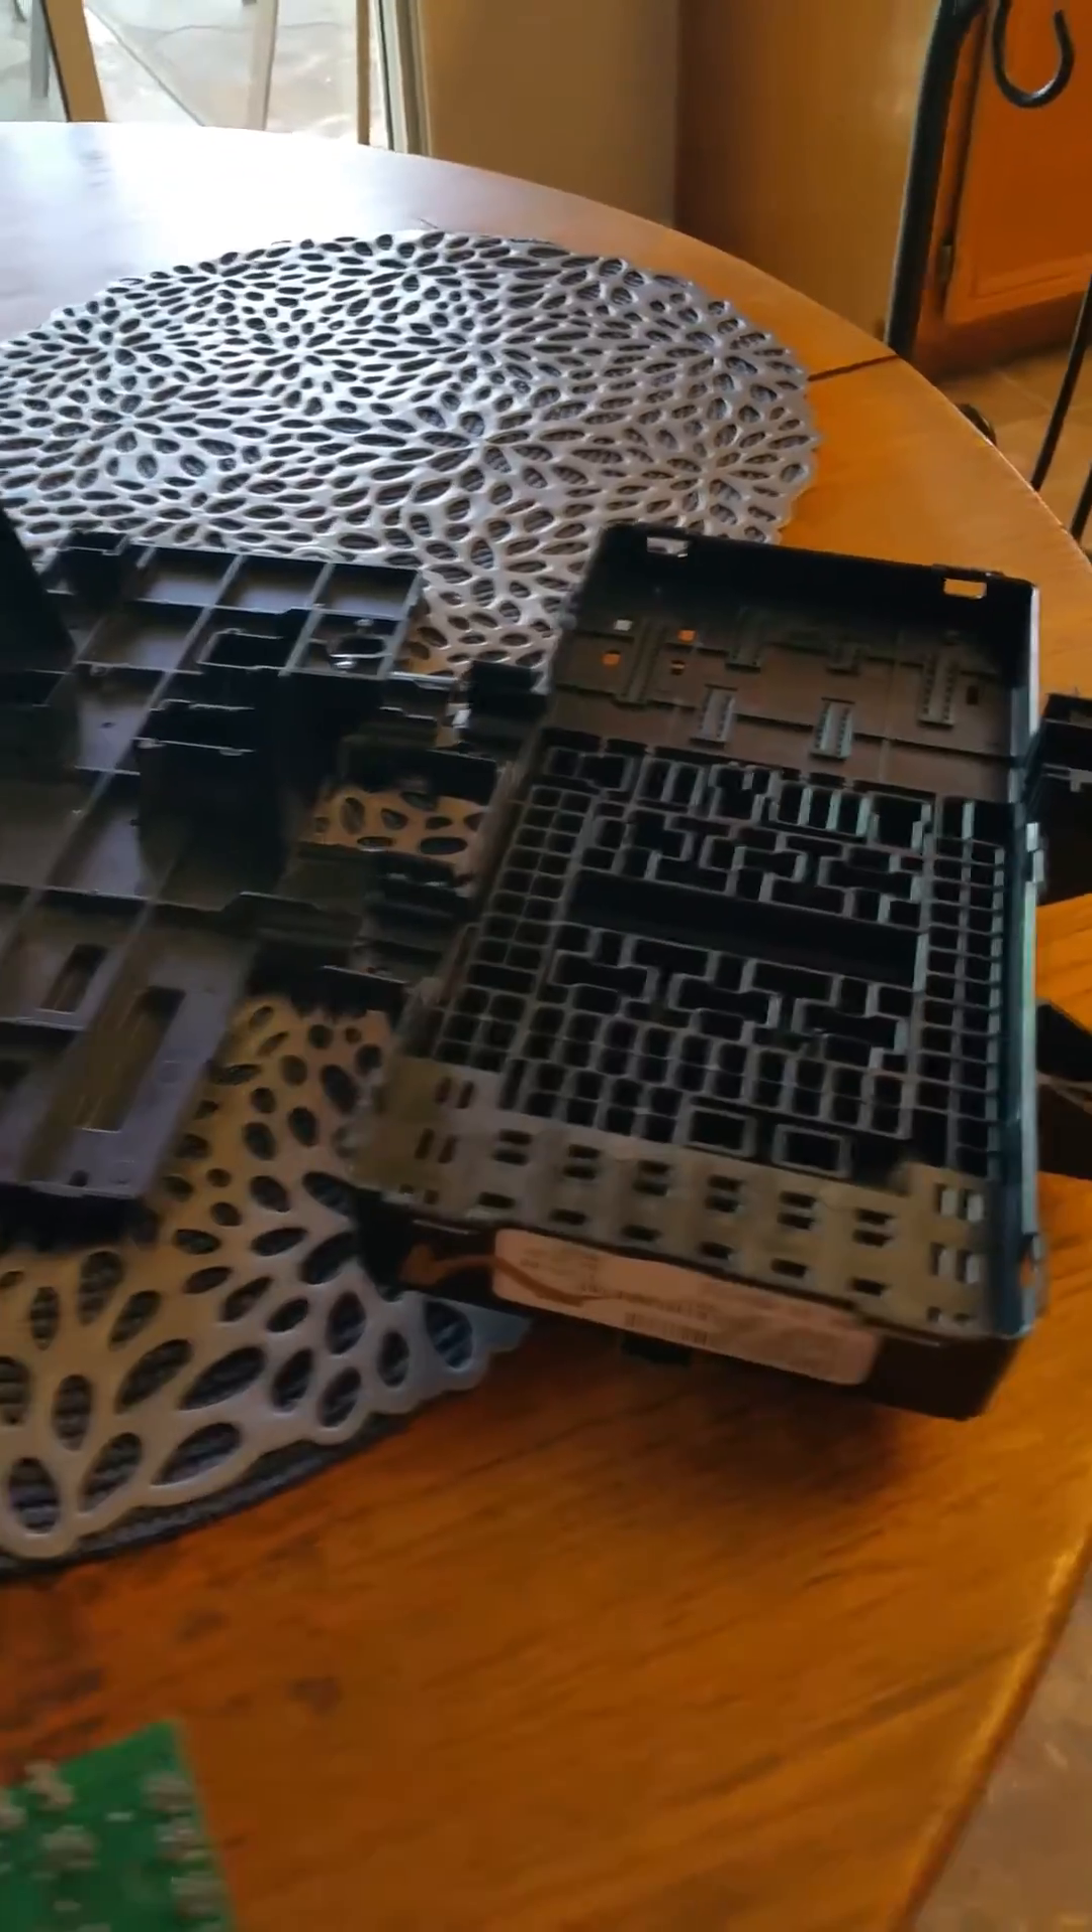Alright, we got the case split apart.